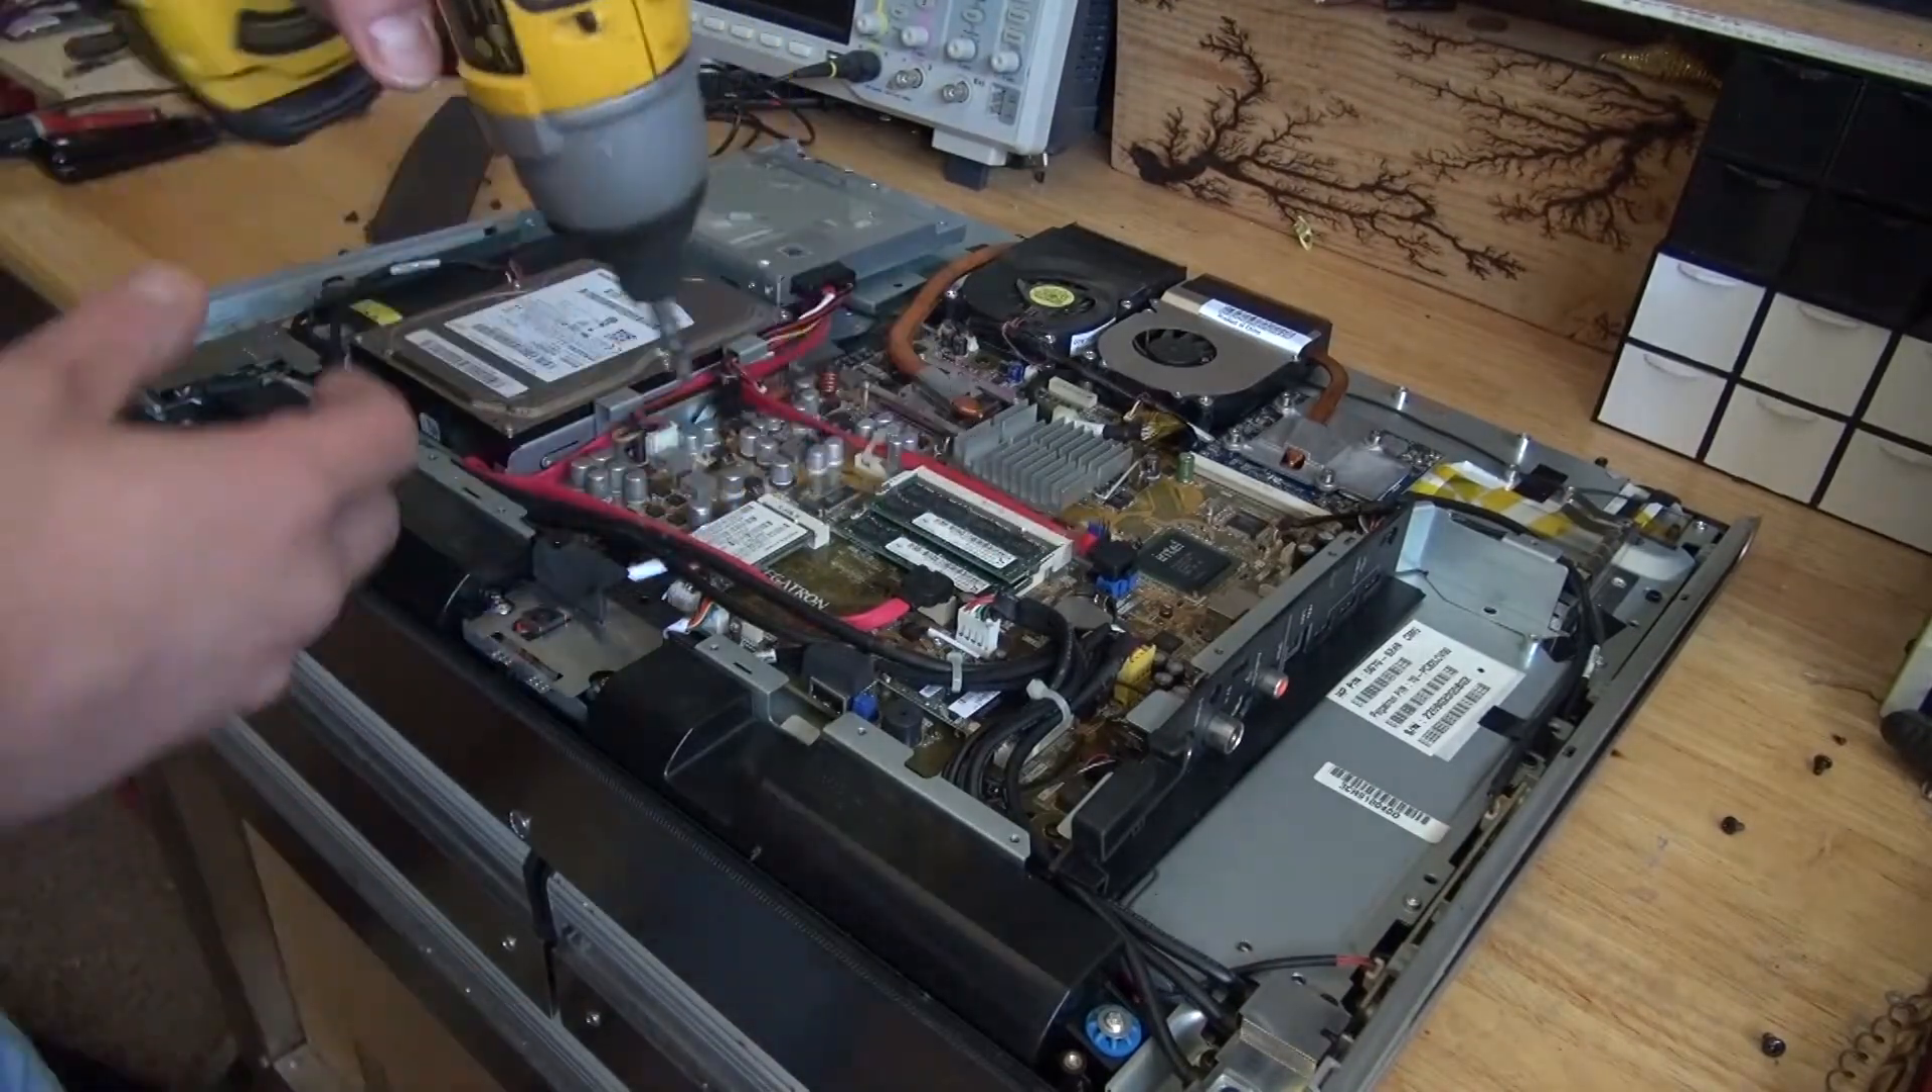And there, the motherboard is now revealed.